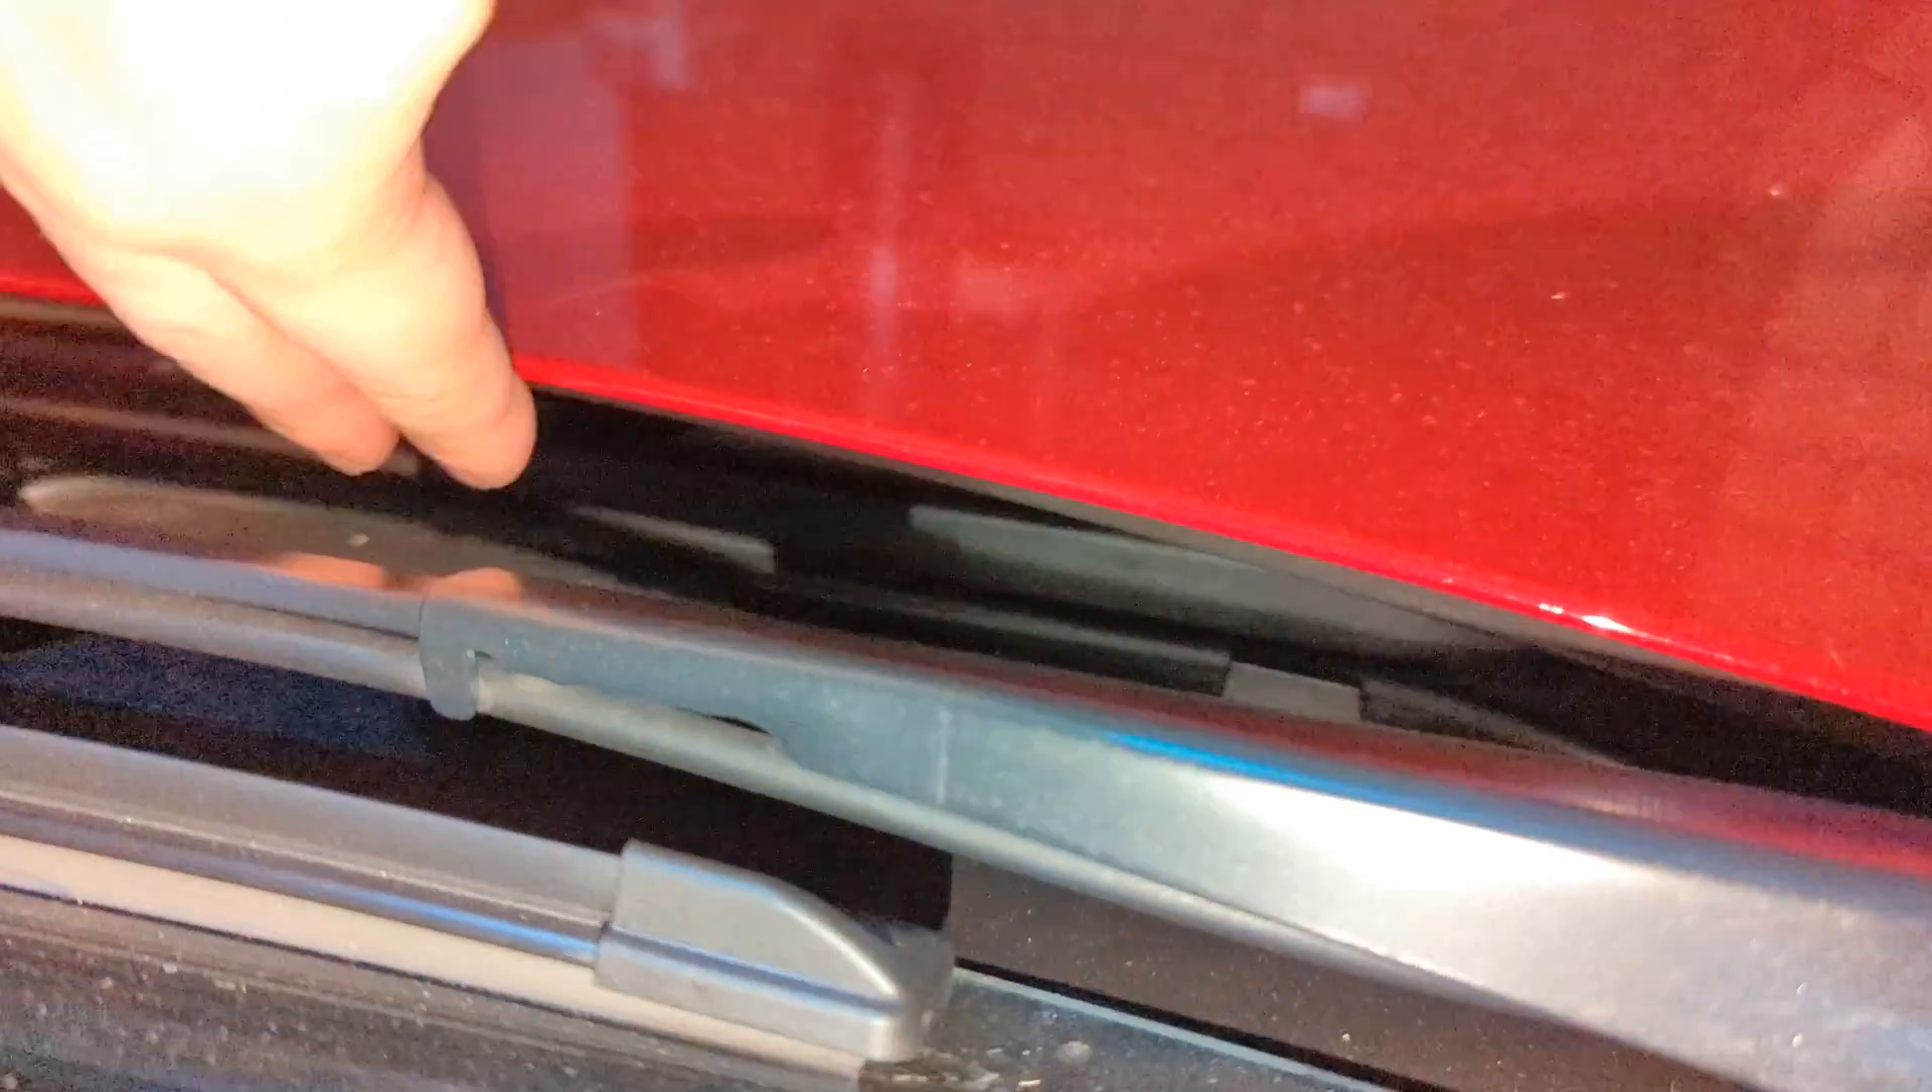So before I install the rest of the bracket, I just thought it was a good idea to show you the gap that is between the hood and the plastic part that allows water to go in.